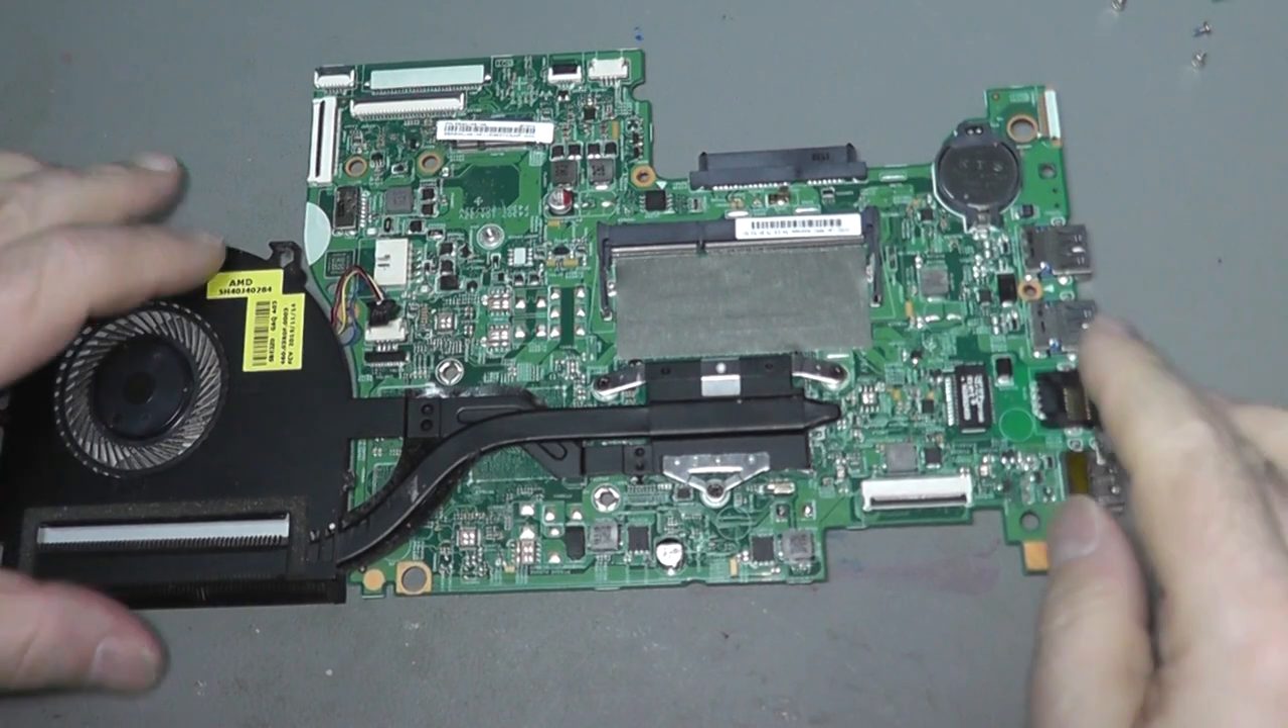So ich habe das mainboard auch mal rausgenommen hier.